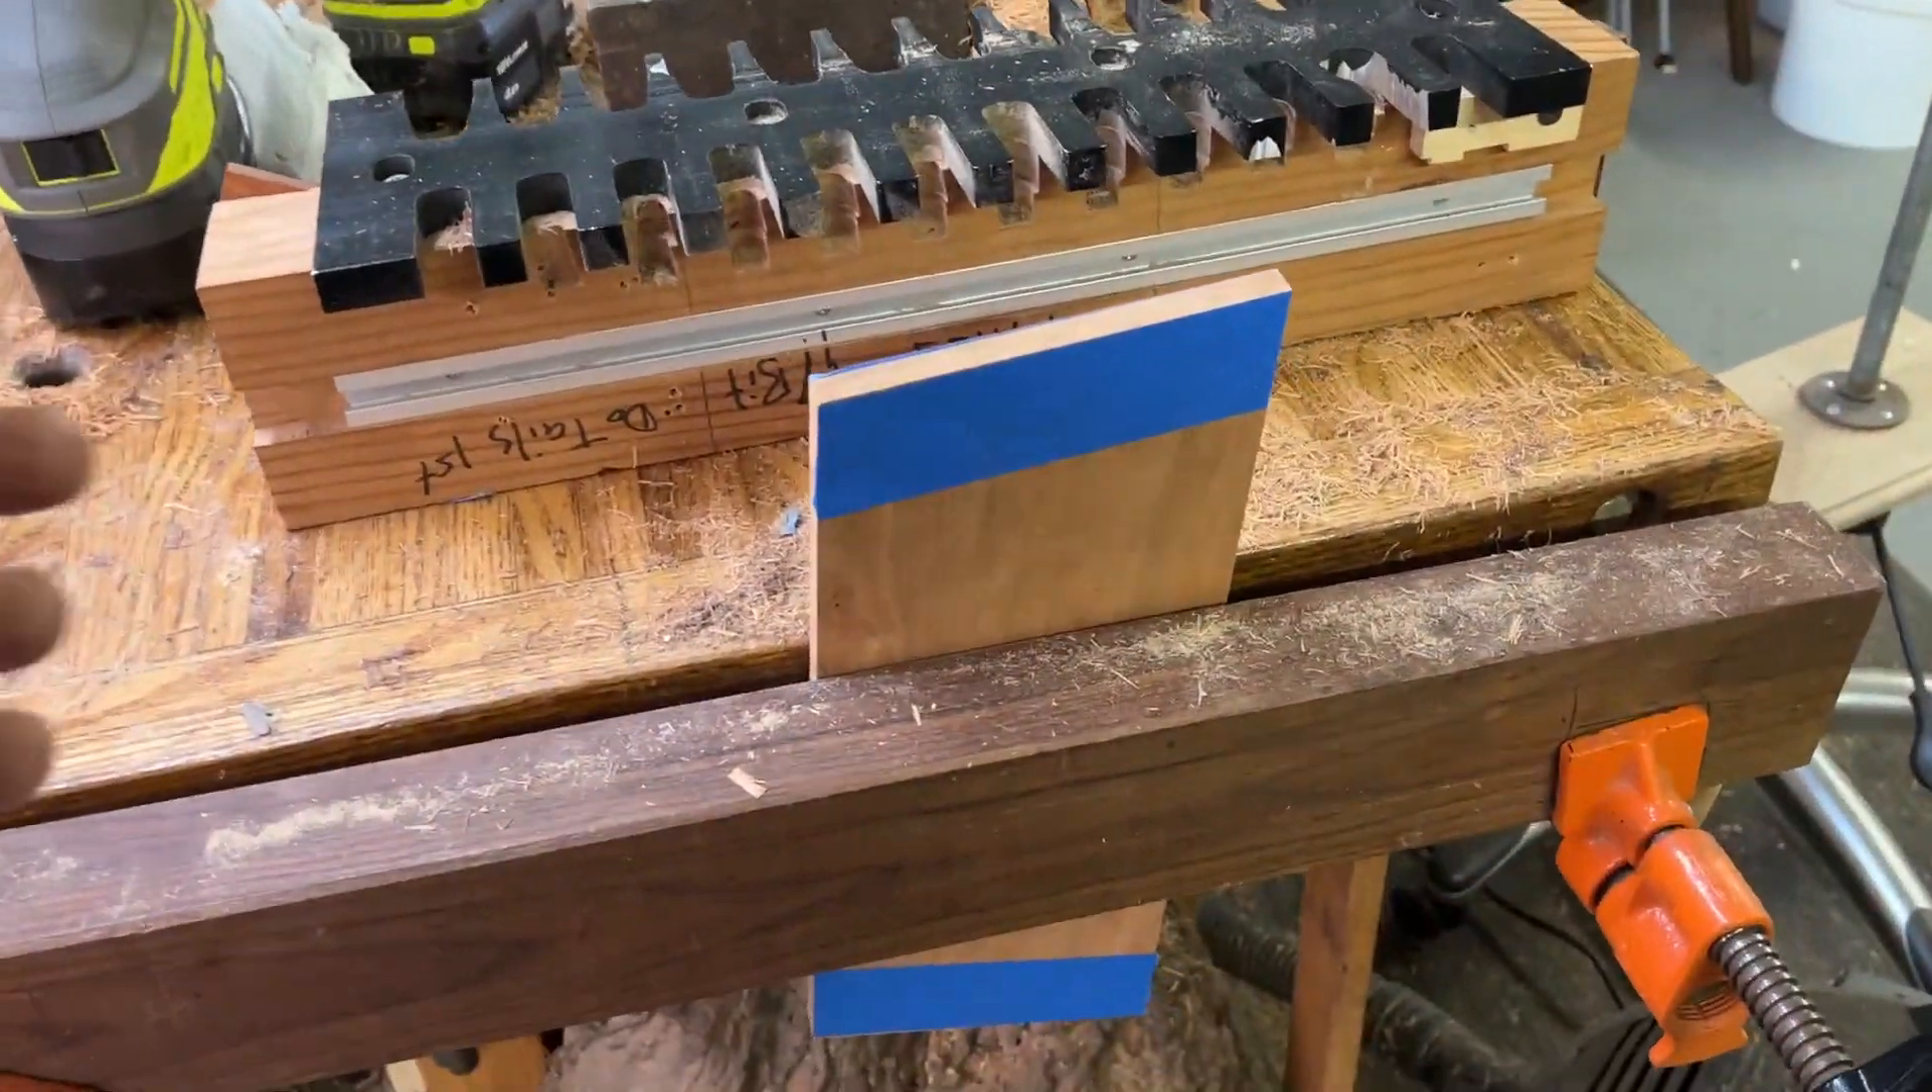So I've got the first end piece on here.